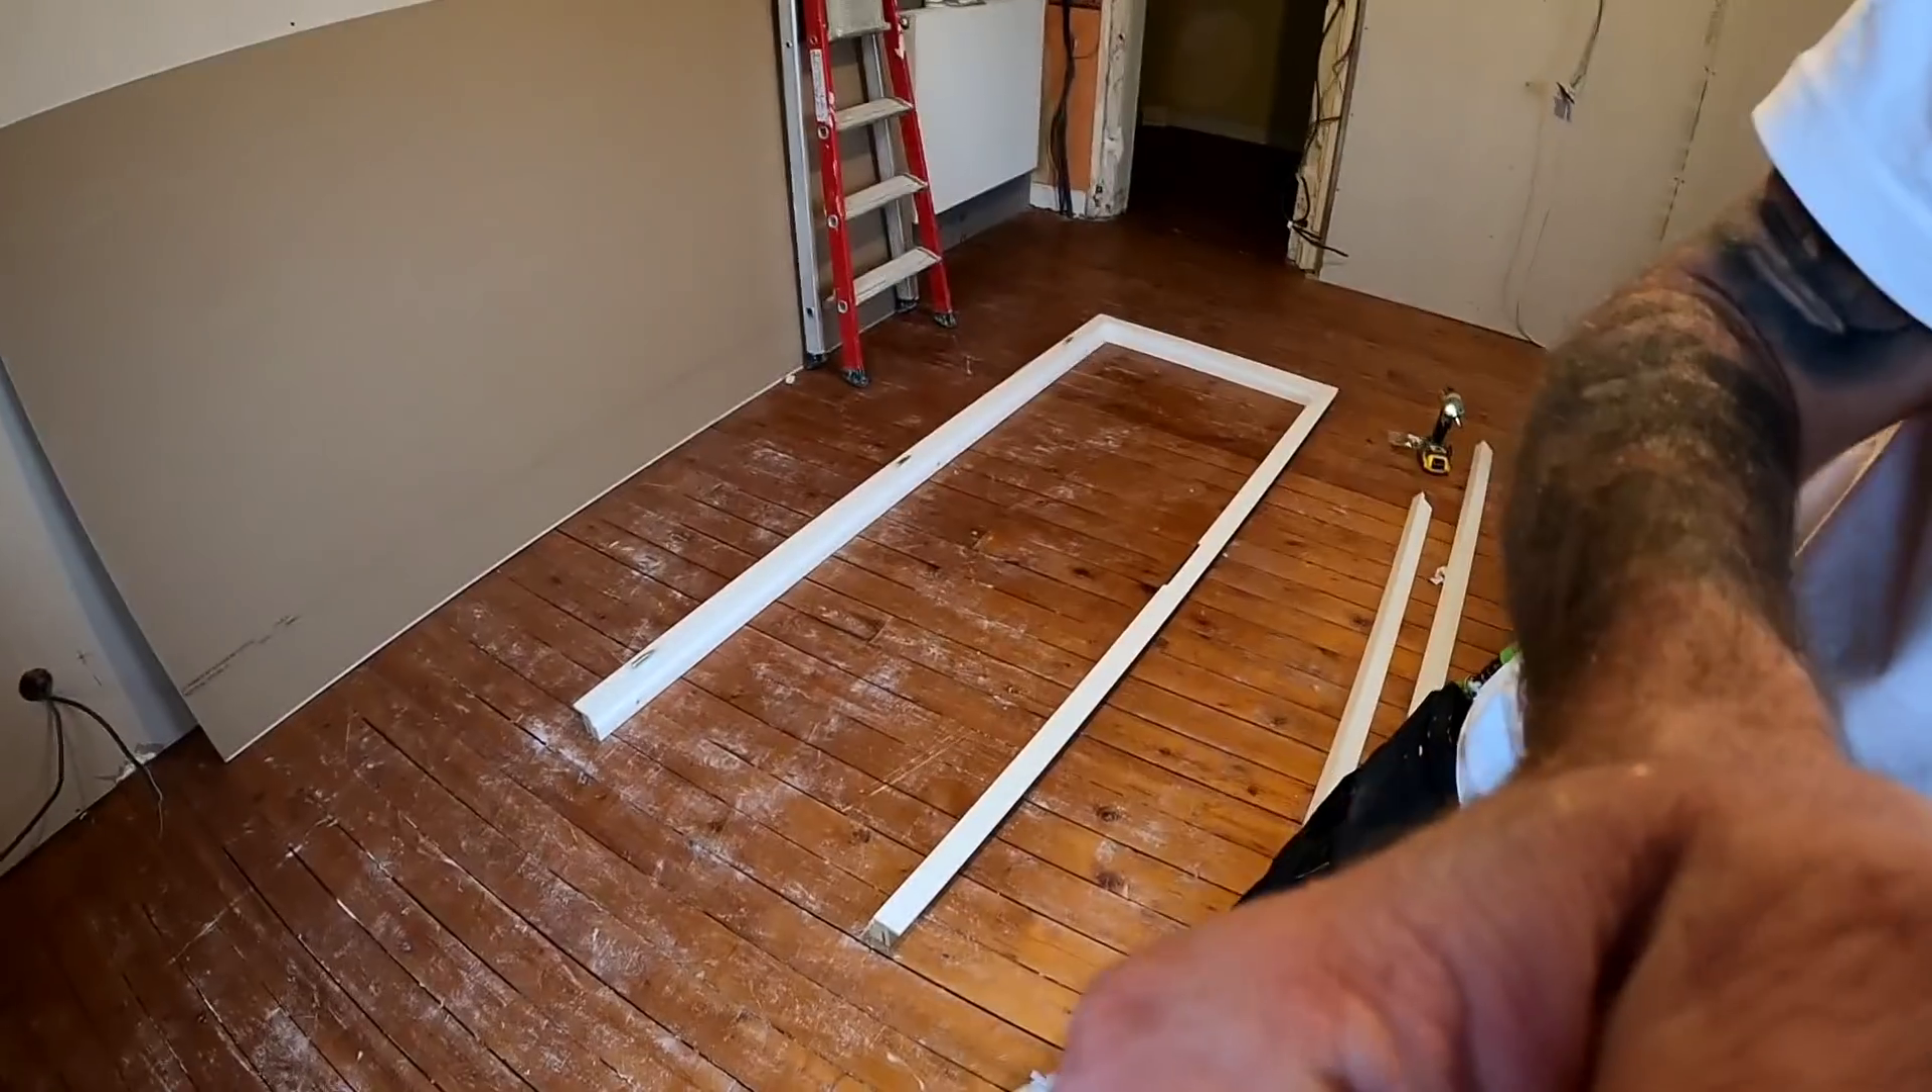Voilà donc là on a un bâti qui est déjà monté.